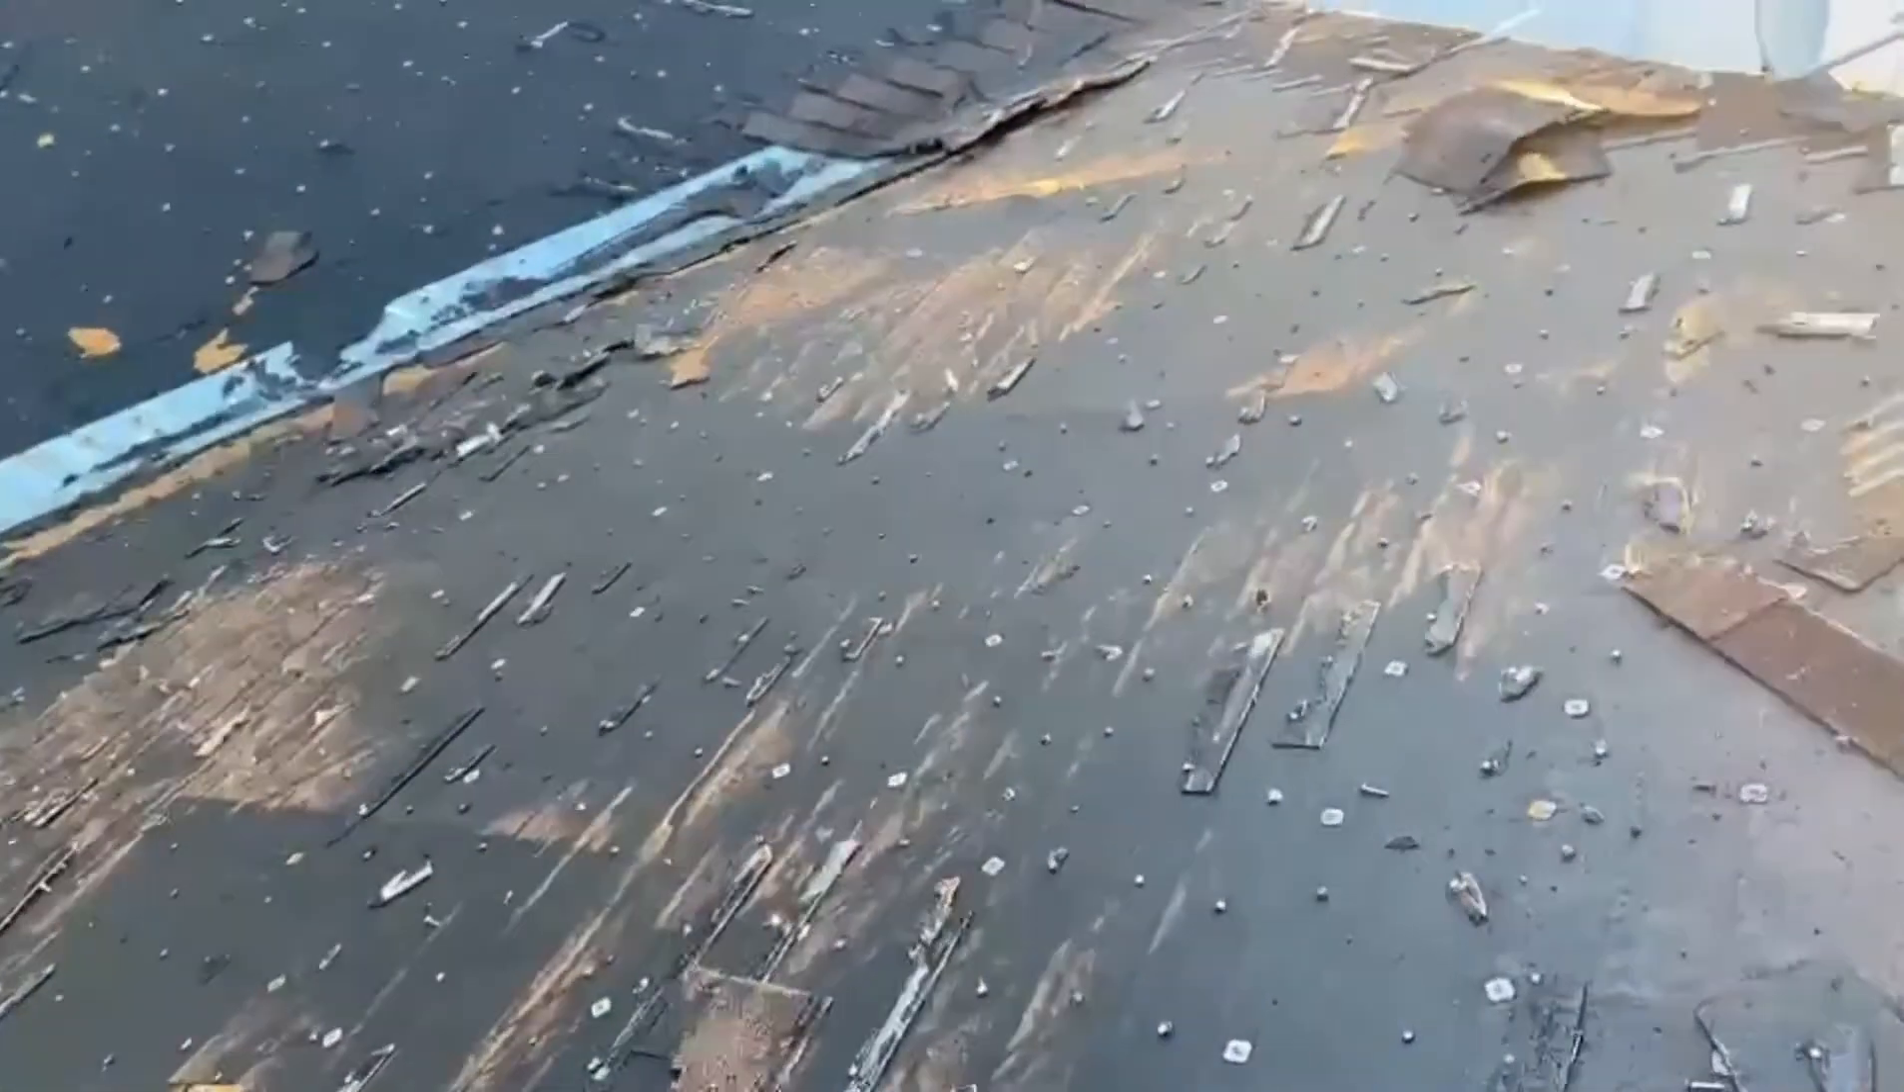We've got this roof pretty much all torn off getting ready to pull all these nails.